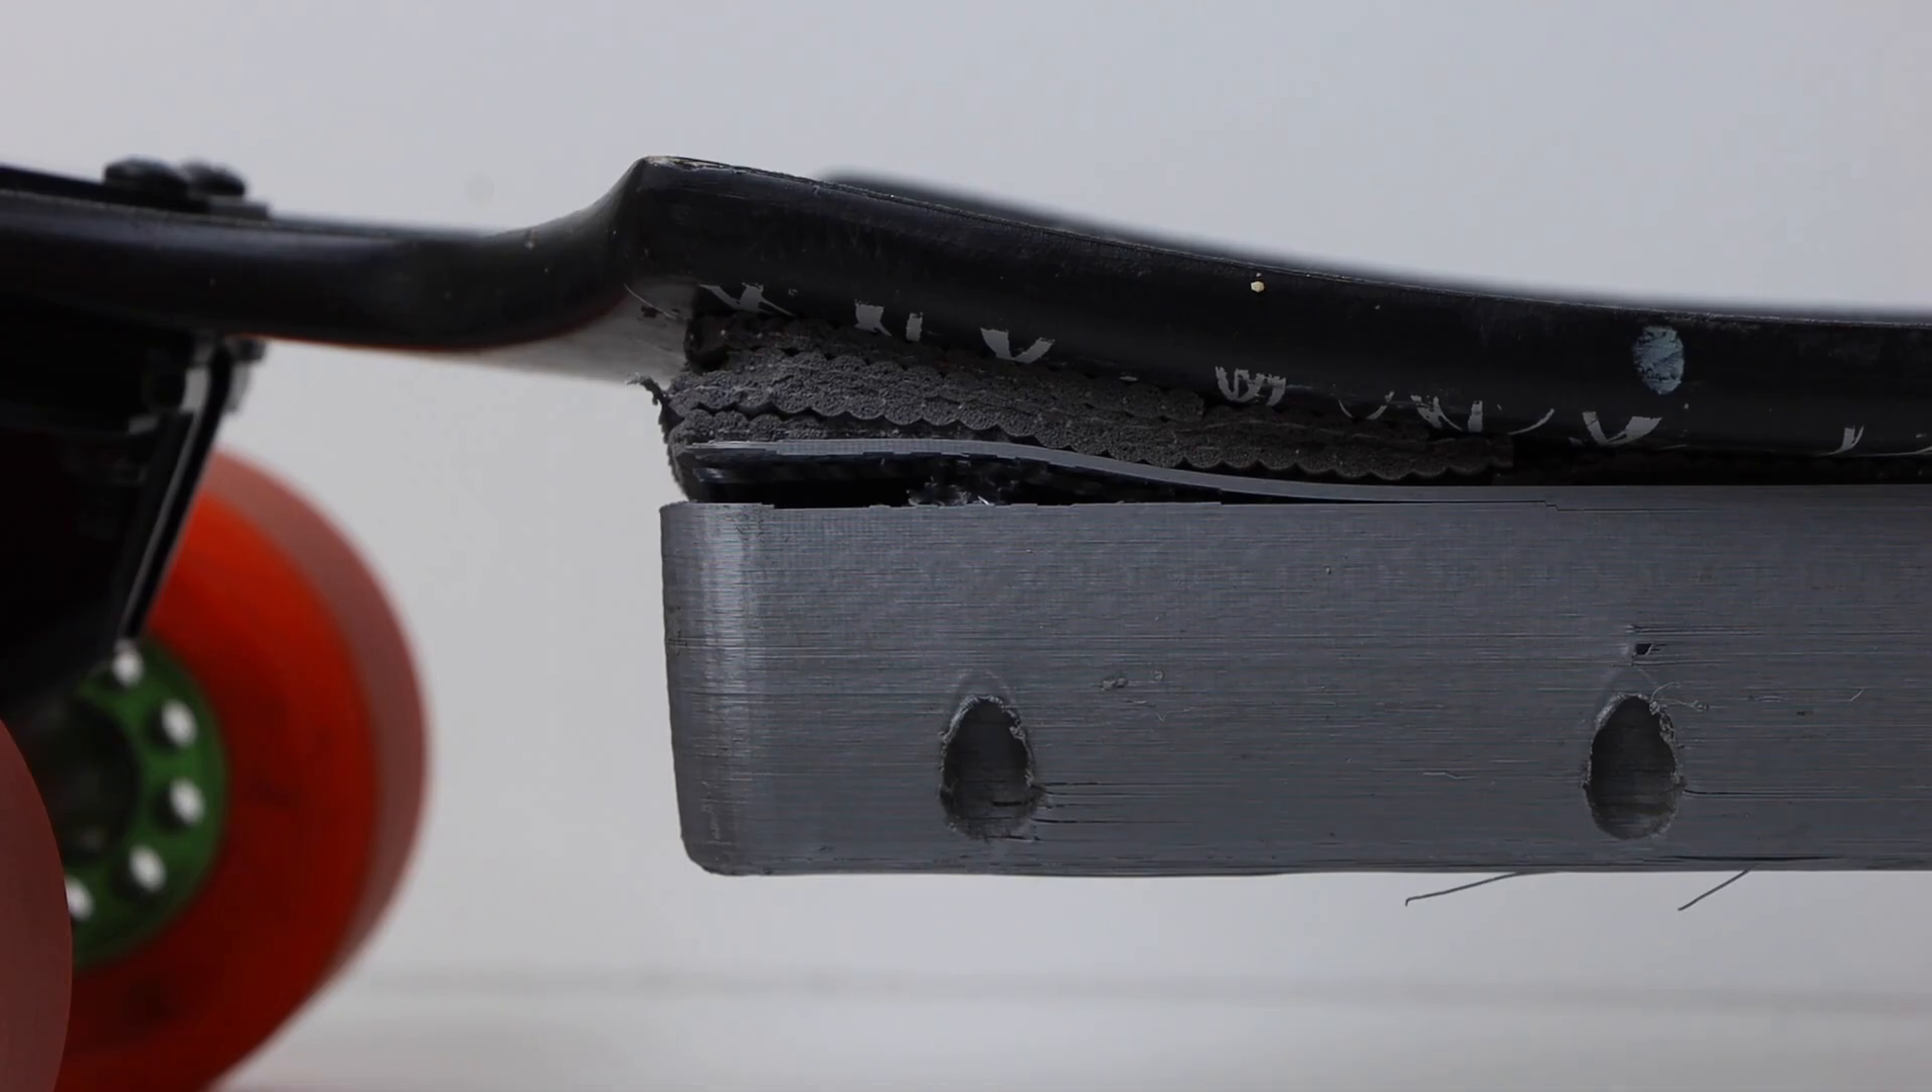And of course the front enclosure doesn't really sit flush with the deck and those yoga mats do detract from the look of the board.